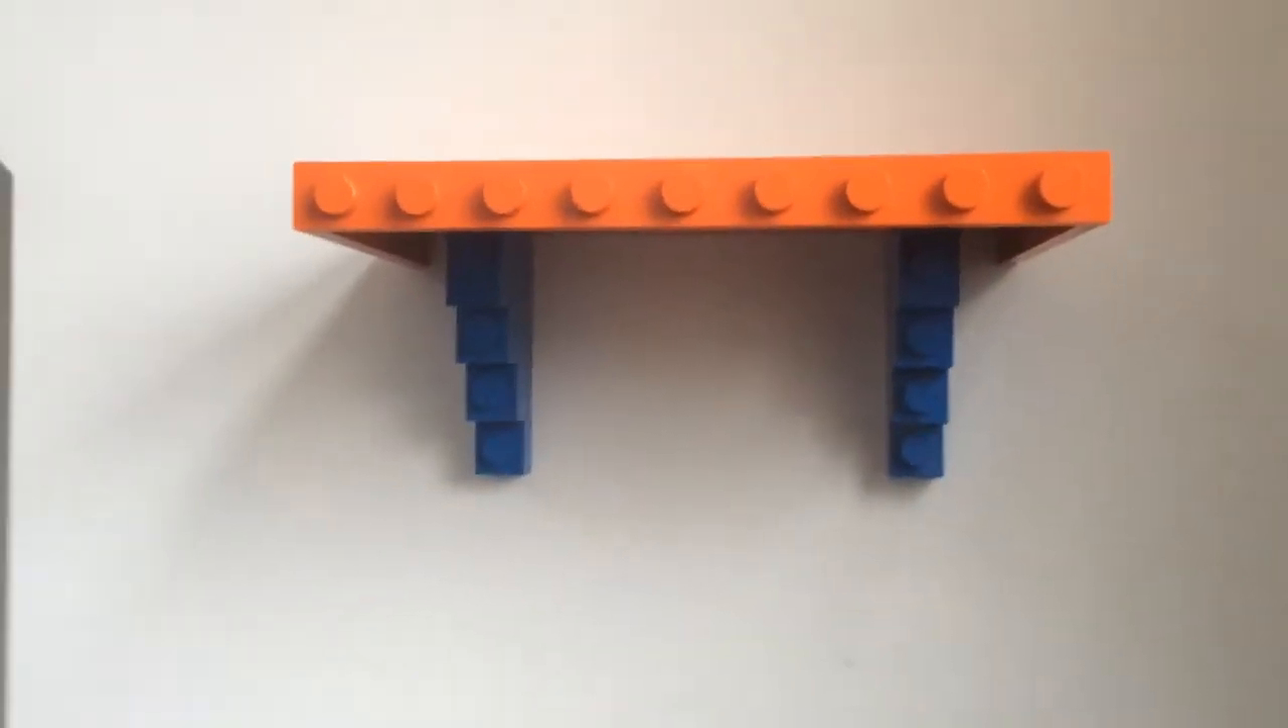All right, so here we are we got the first shelf hung up Orange shelf with the blue brackets so you can see.